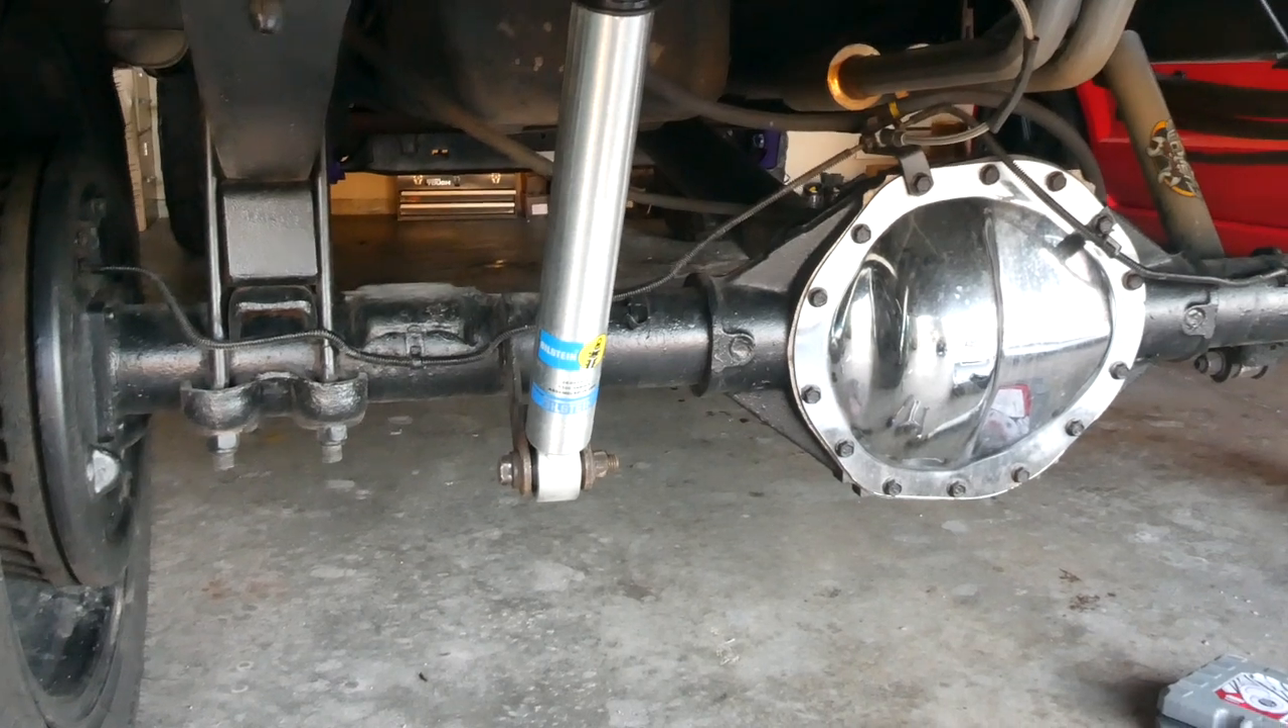And we've got the shock in place.